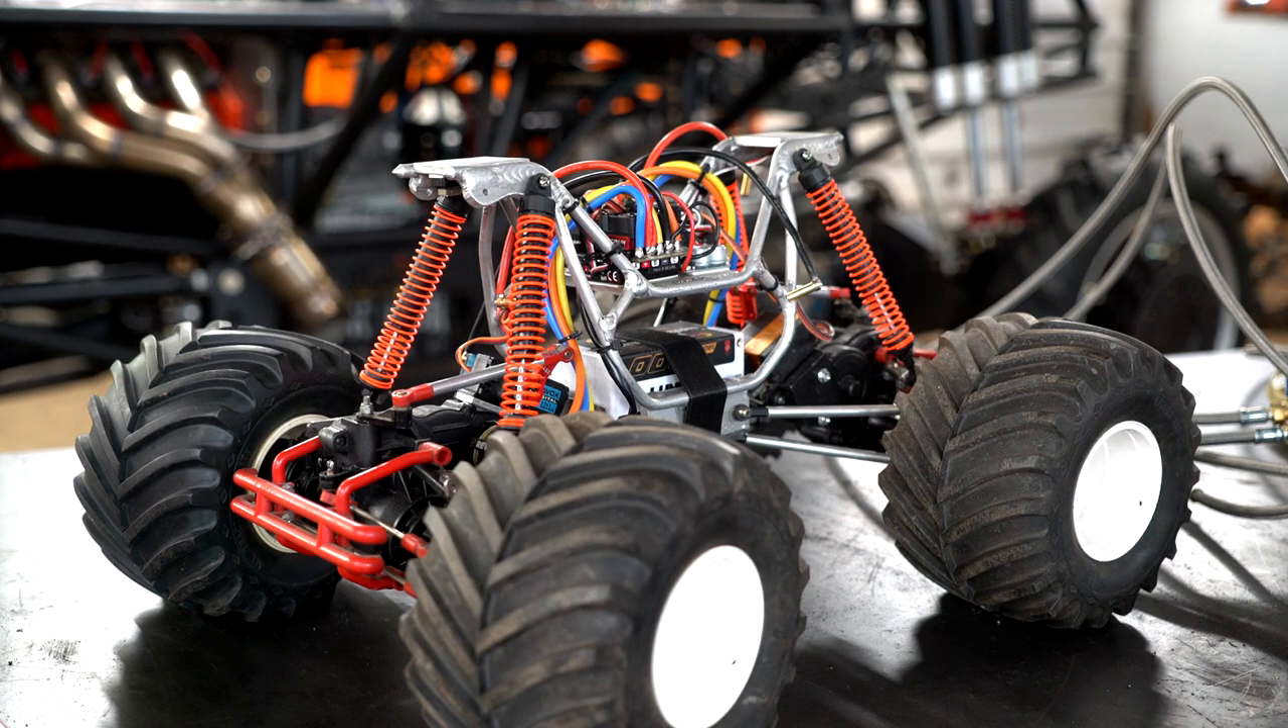So for now i'm just going to run it without the body just because i still have to make the body mounts which should be pretty easy.